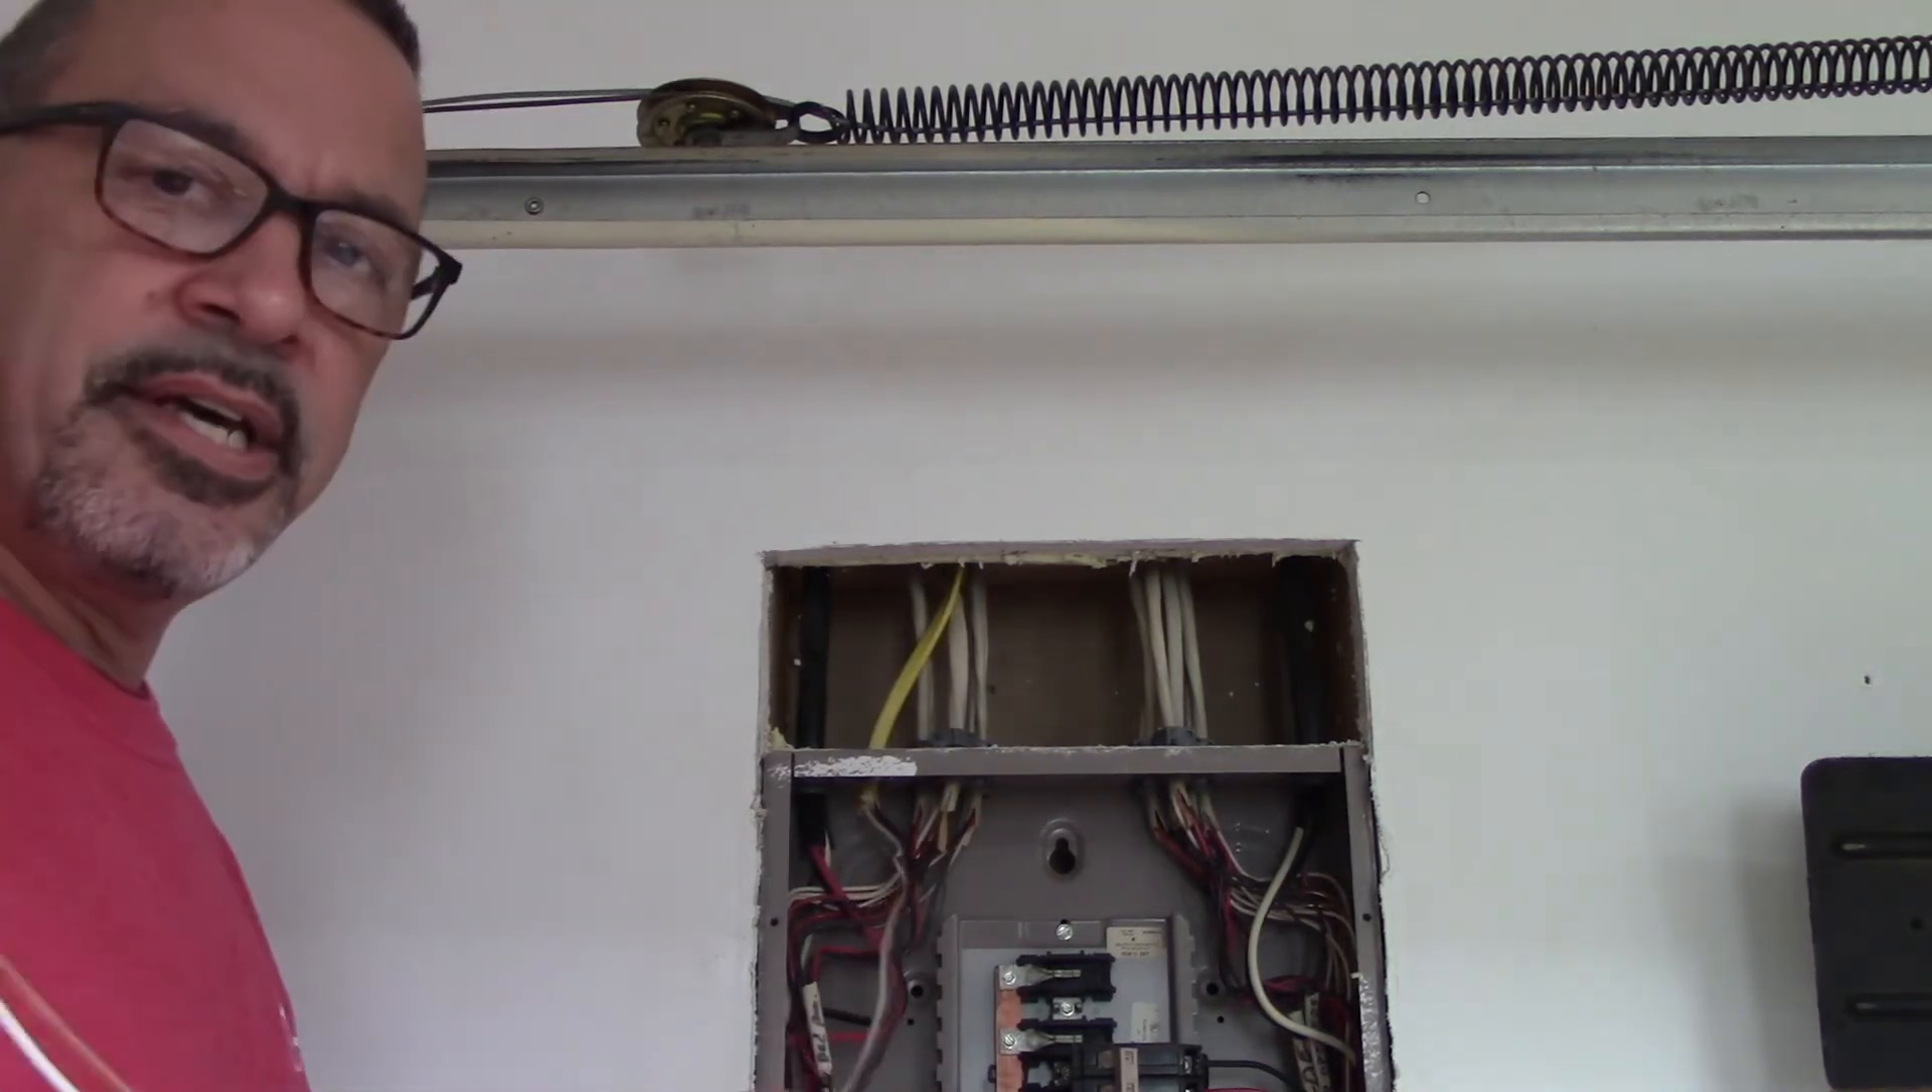Okay, wires are fed into the panel, haven't gotten shocked yet.